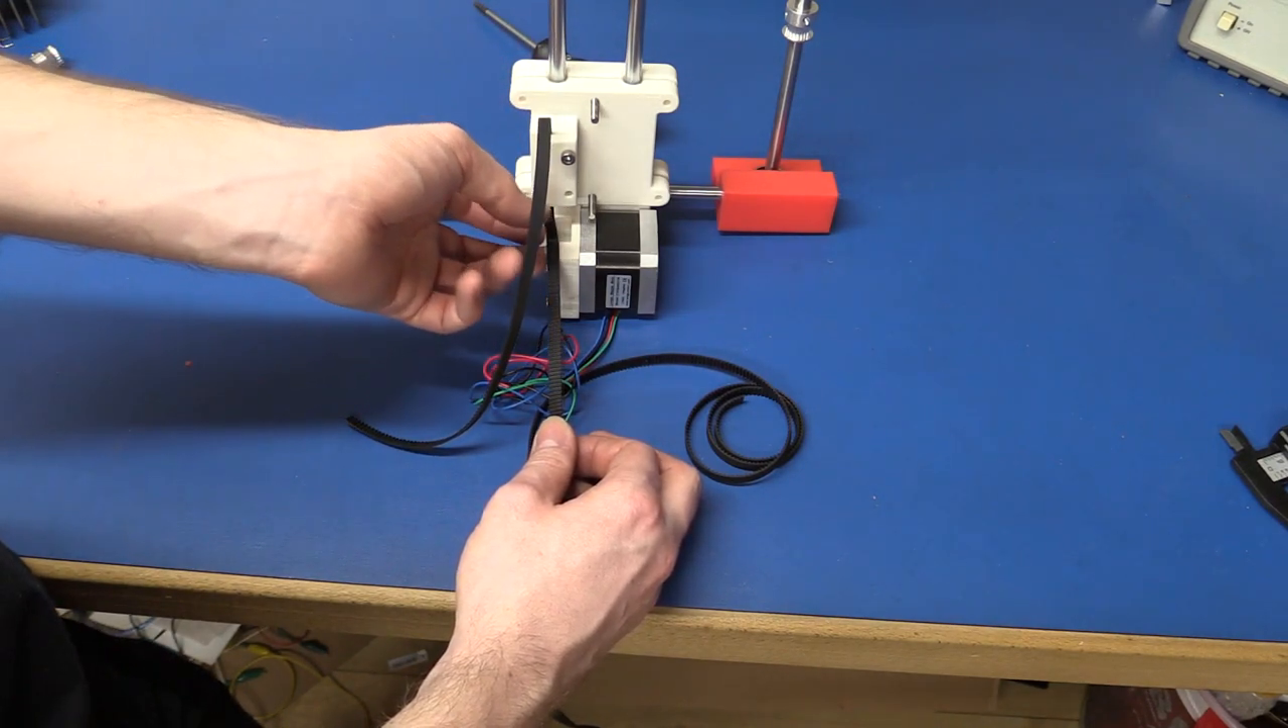I won't cut and install the belt just yet, in case there is something I need to change later on.